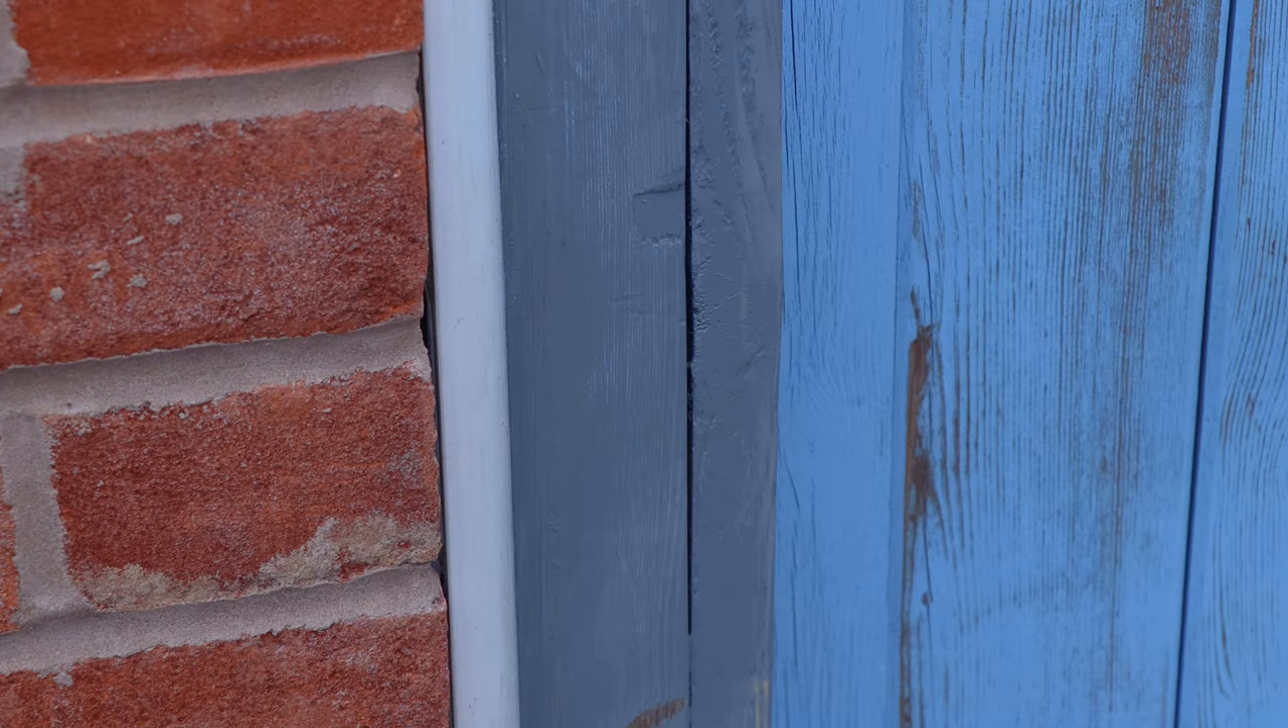And there's even gaps between some of the trims that are mounted on the frame that also need filling.